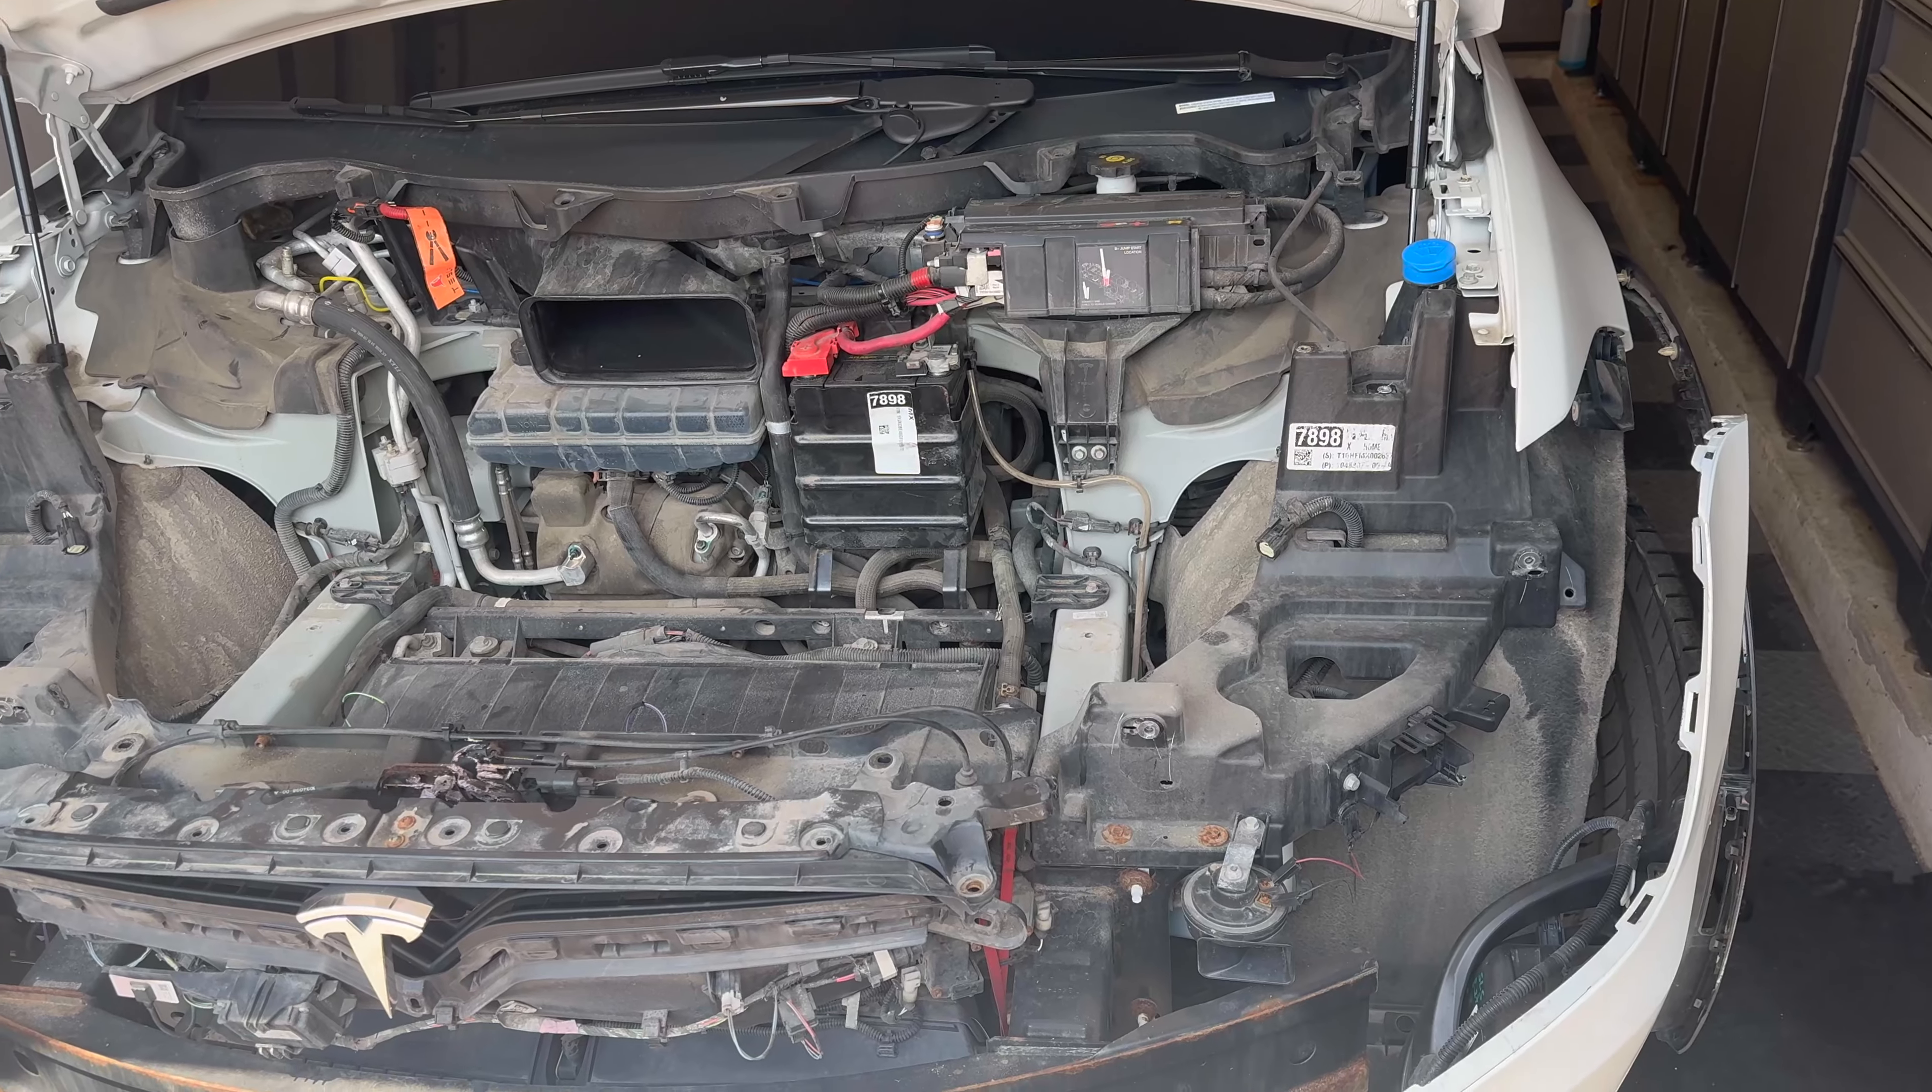So right now we've got the headlights out and the frunk is completely disassembled and we're going to start putting the new ones in and see how it goes.